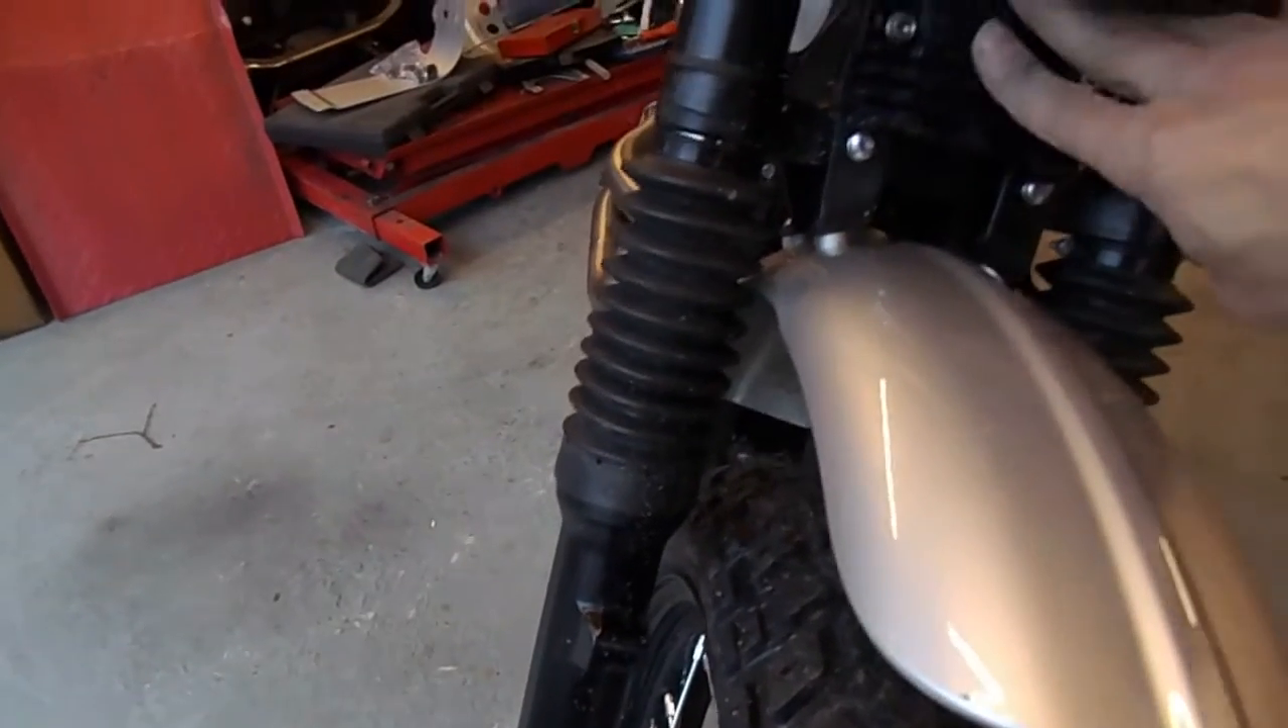I've now got the high mounted front mud guard on the bike here now.